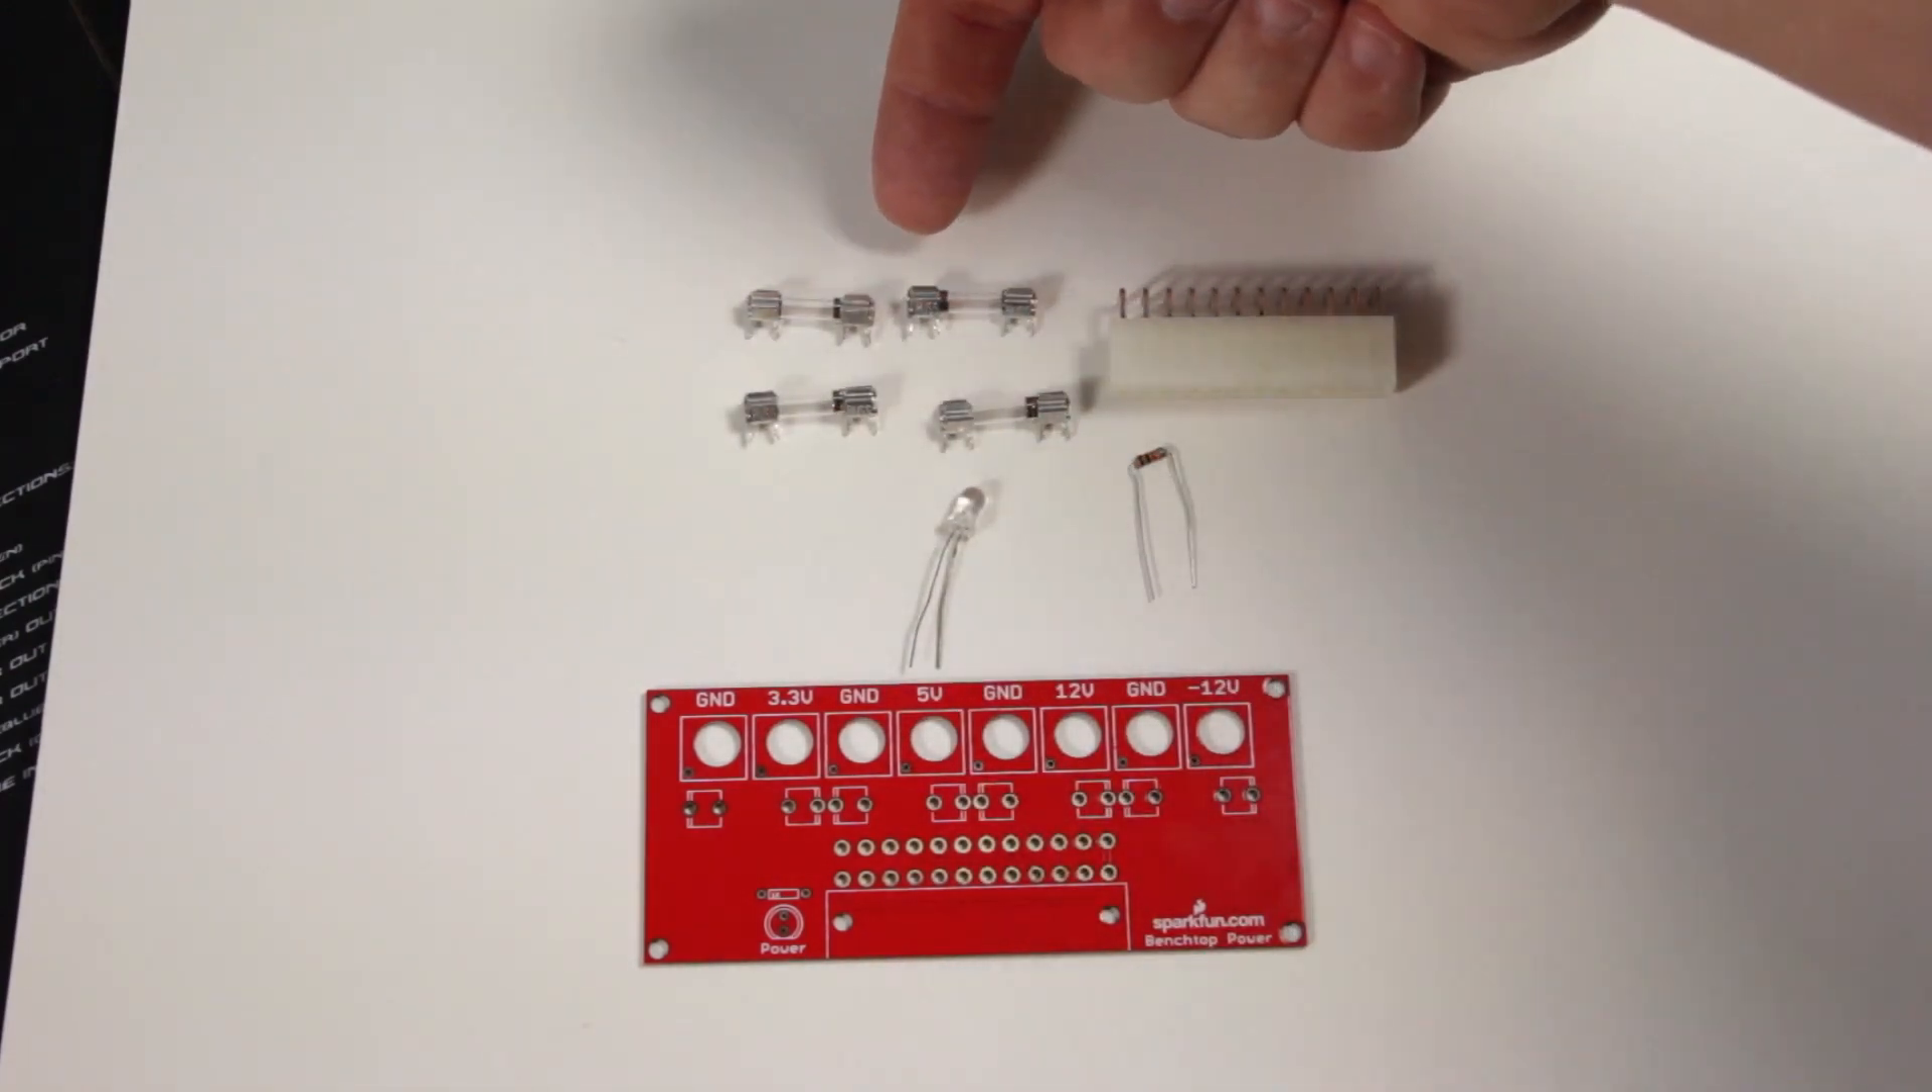You'll notice that I've already attached the fuses to their little mounting clips this helps keep them correctly oriented when soldering them on.